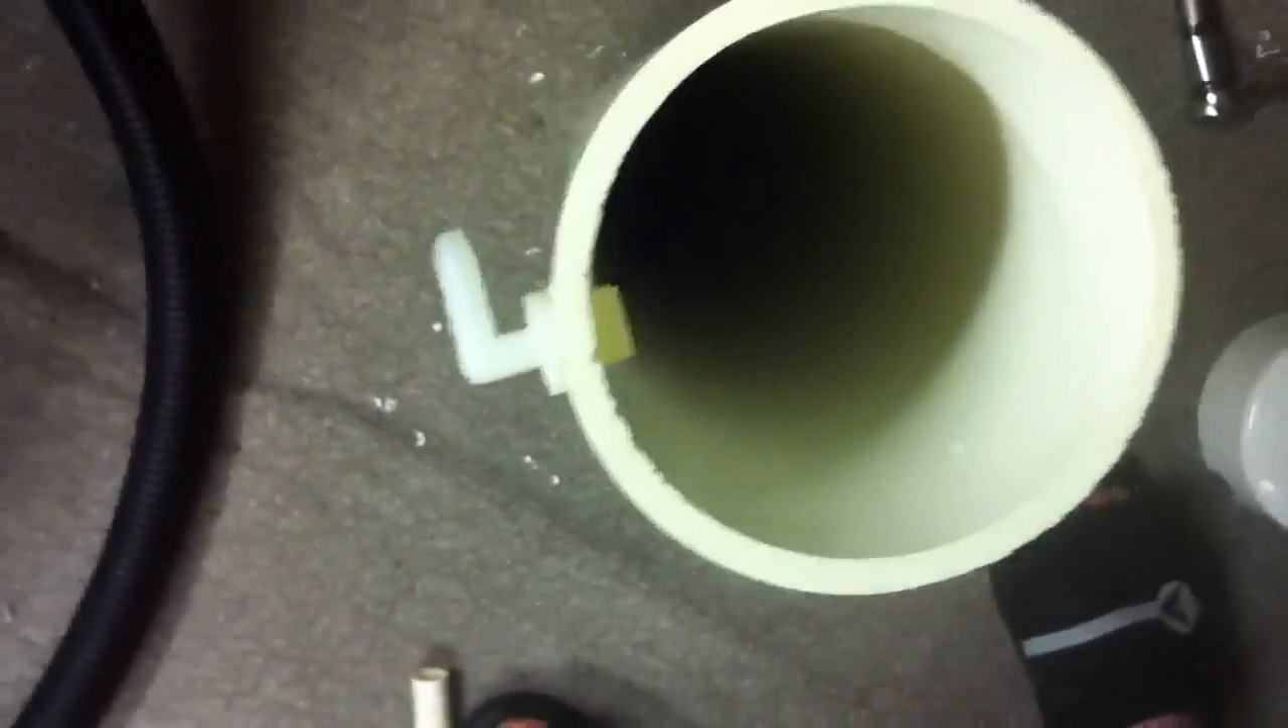I've got my input screwed in to the PVC.